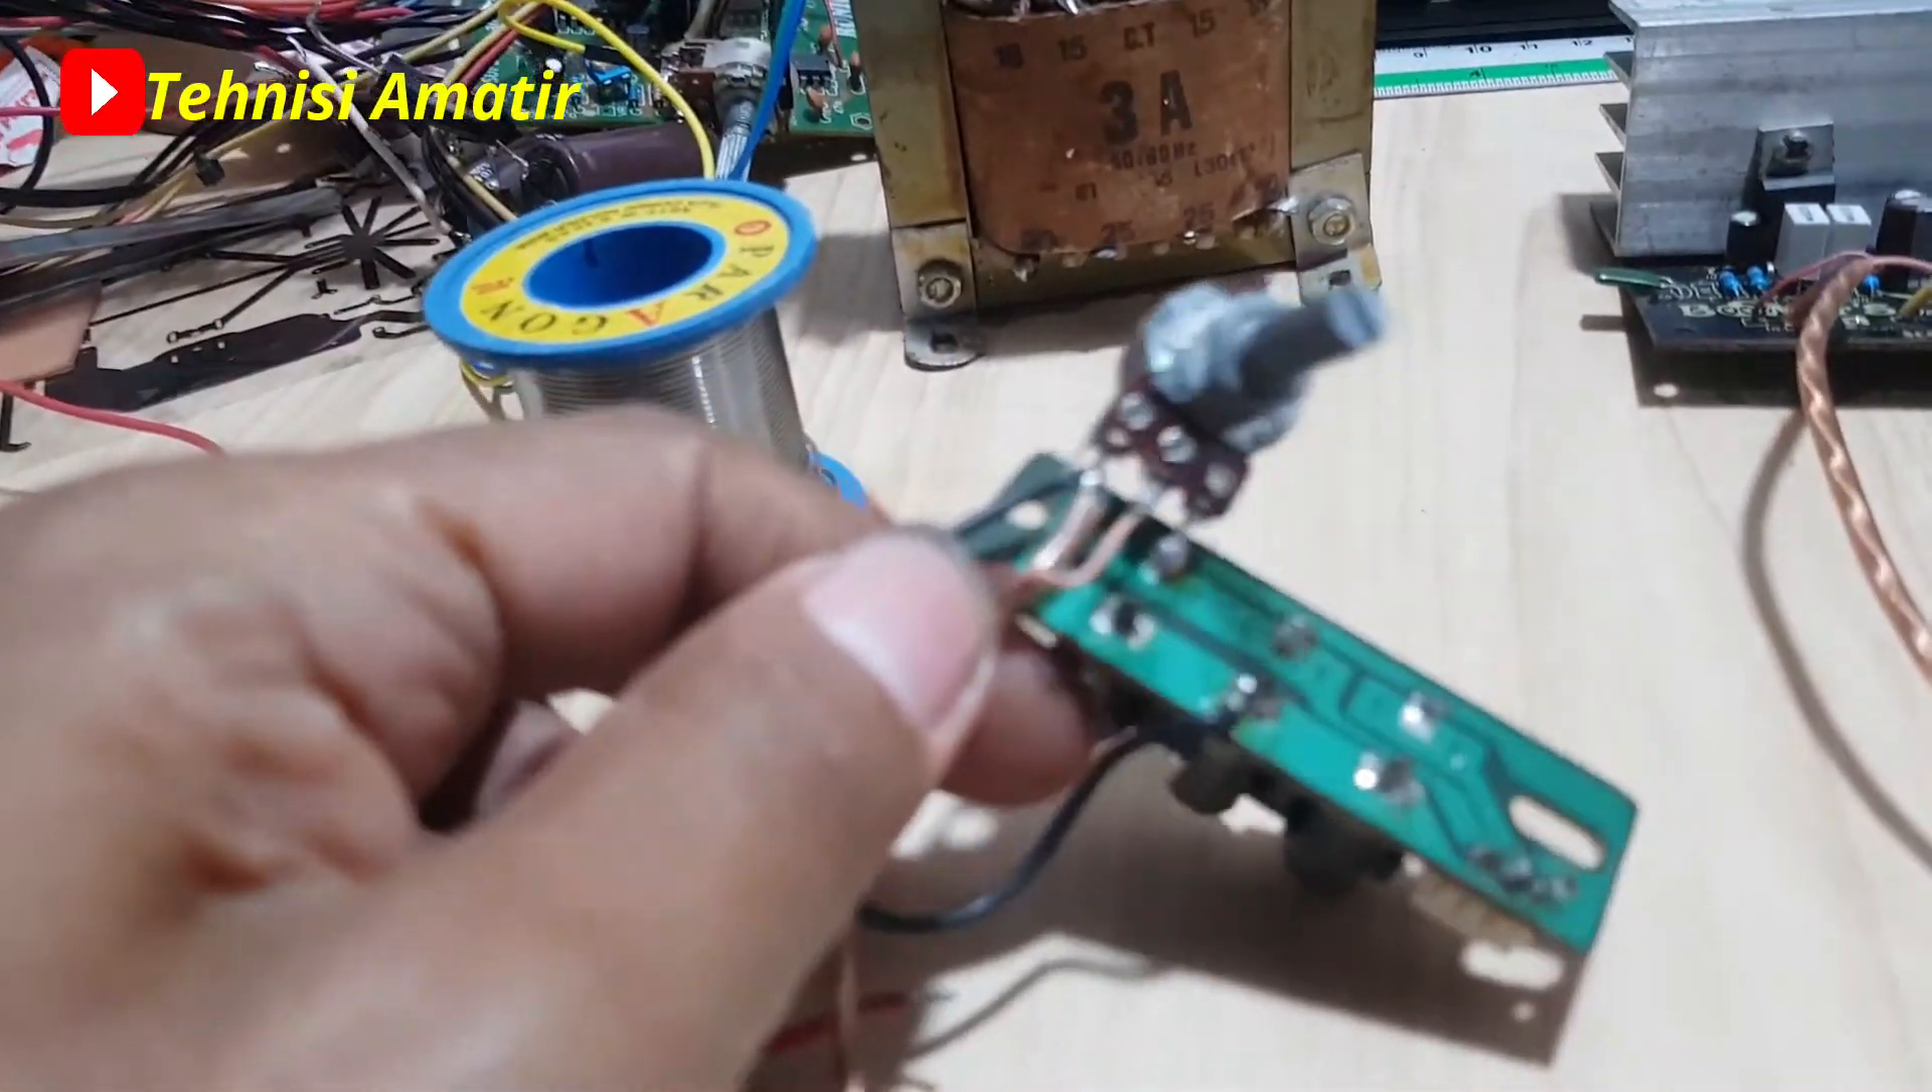Ini sudah kita pasang volume buat pengontrol.